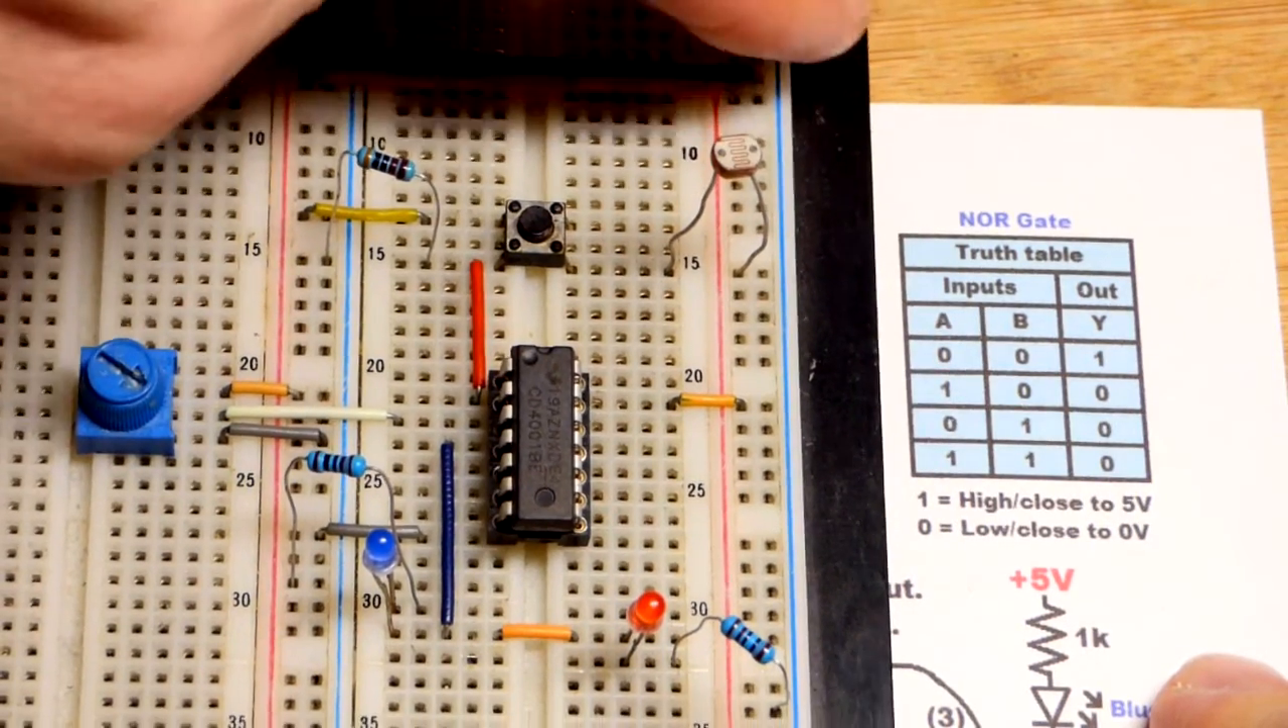So now we have the integrated circuit in the sockets already because it's a little tricky getting them lined up.